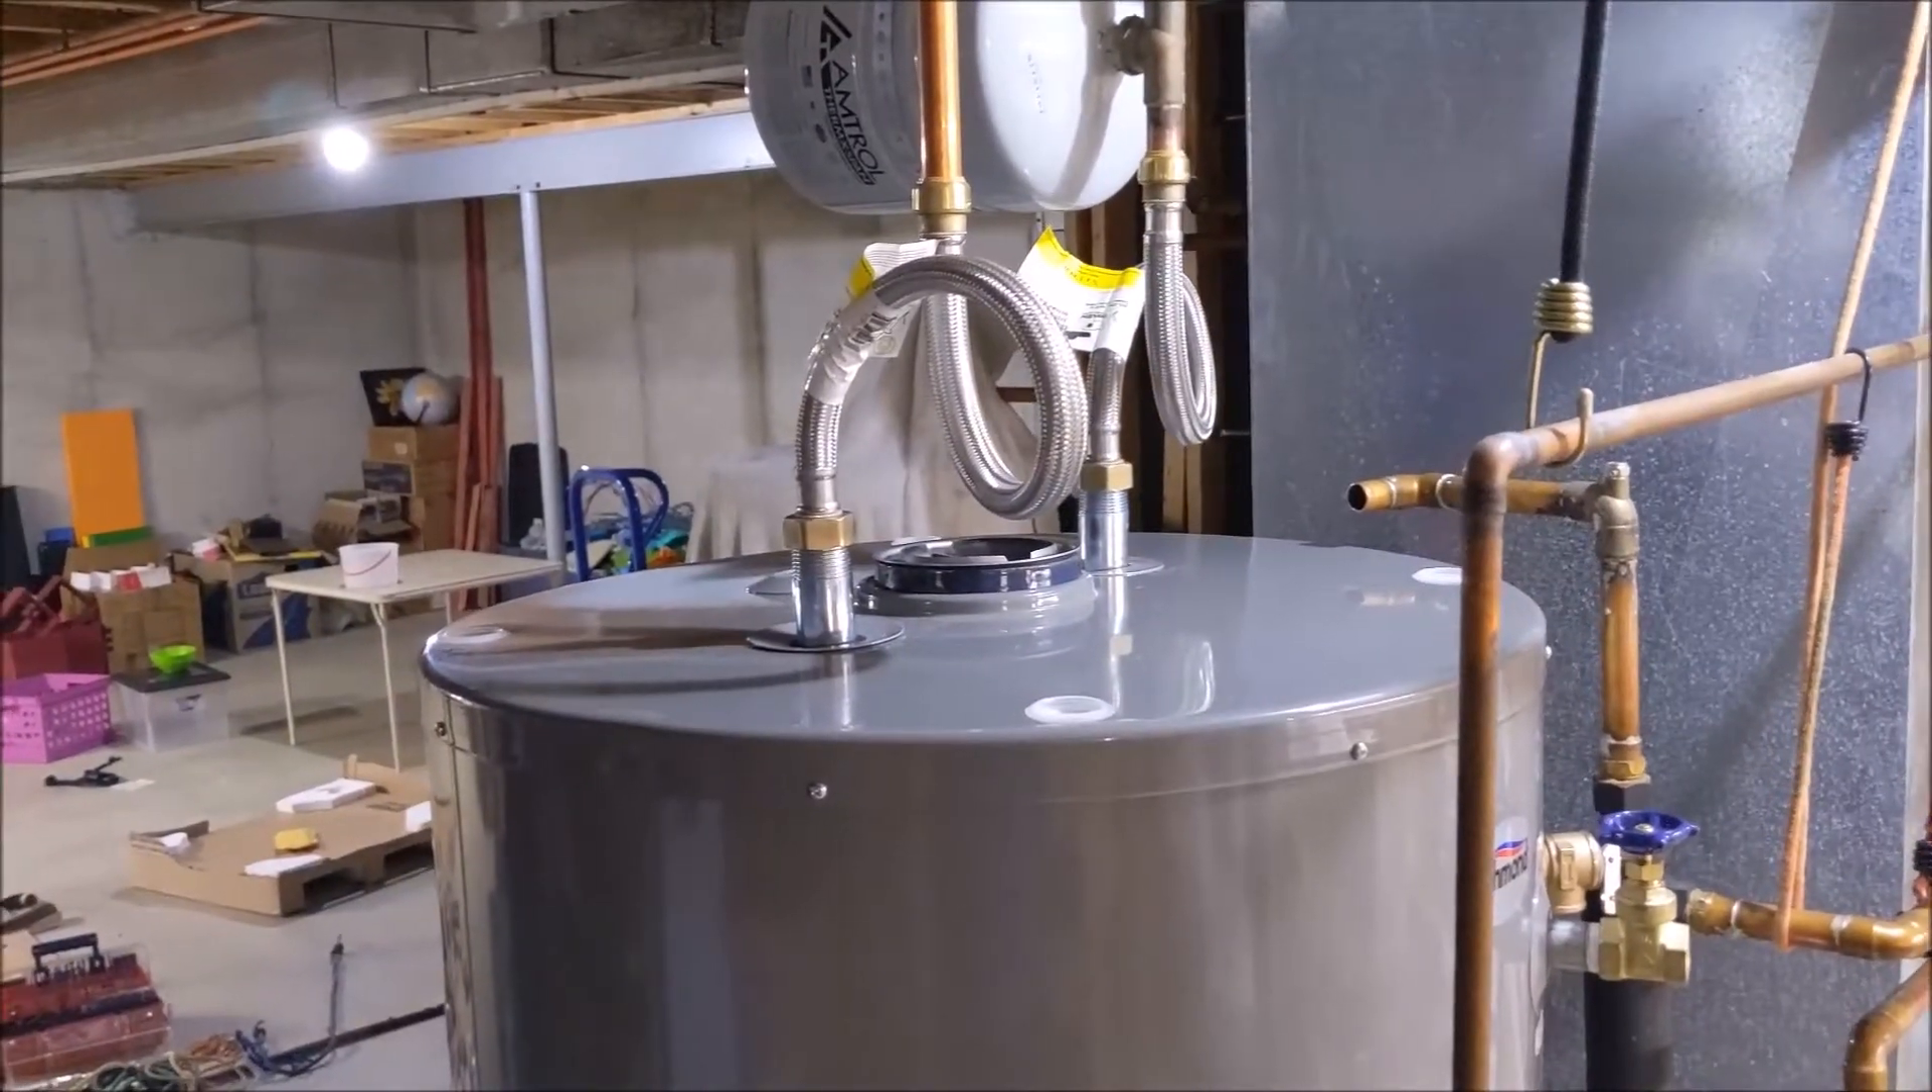Well, after much ado, I finally got the water lines connected. You can see those 24-inch shark bites.